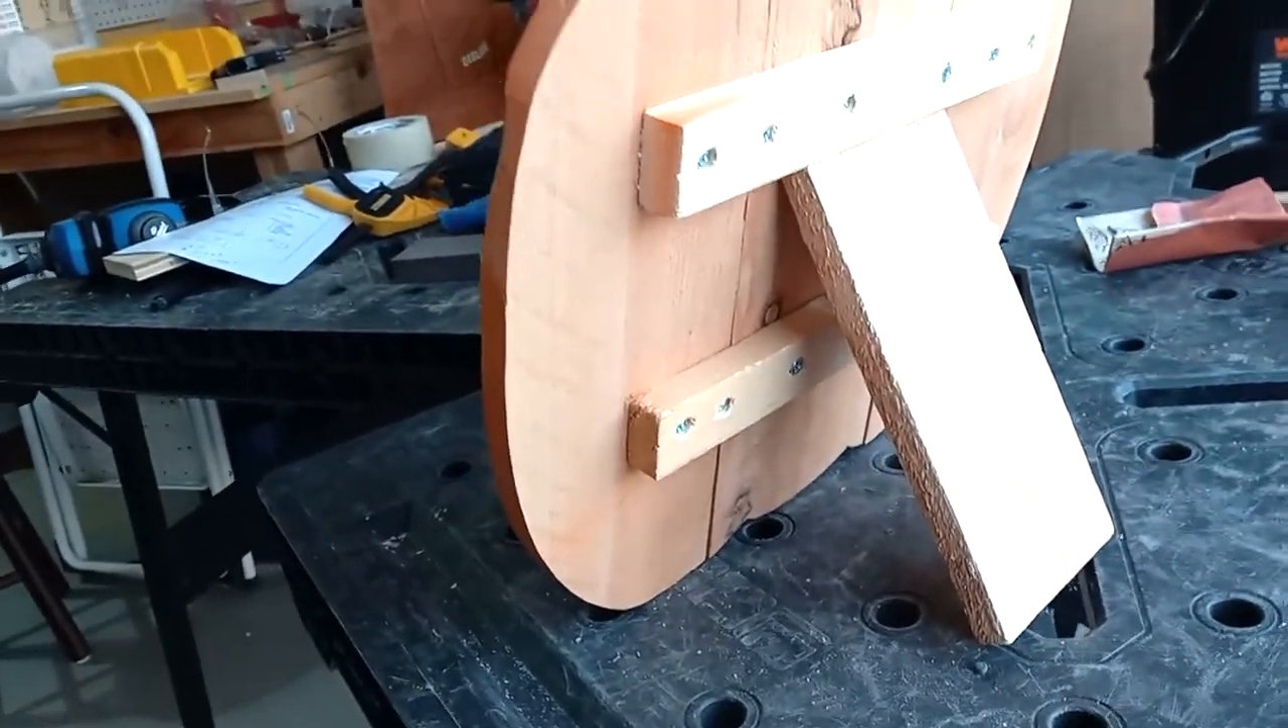See, I just braced that piece of wood under that top brace.